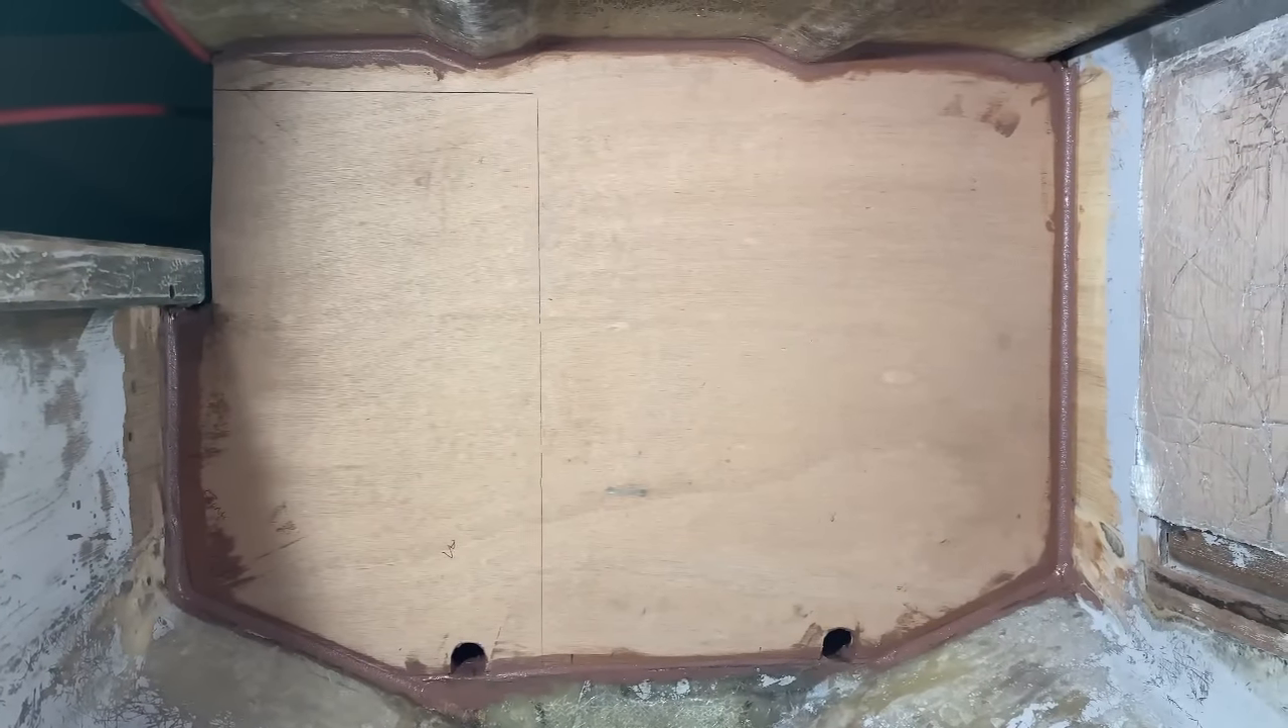There is the bulkhead back in place i have pre-cut the limber holes this time.